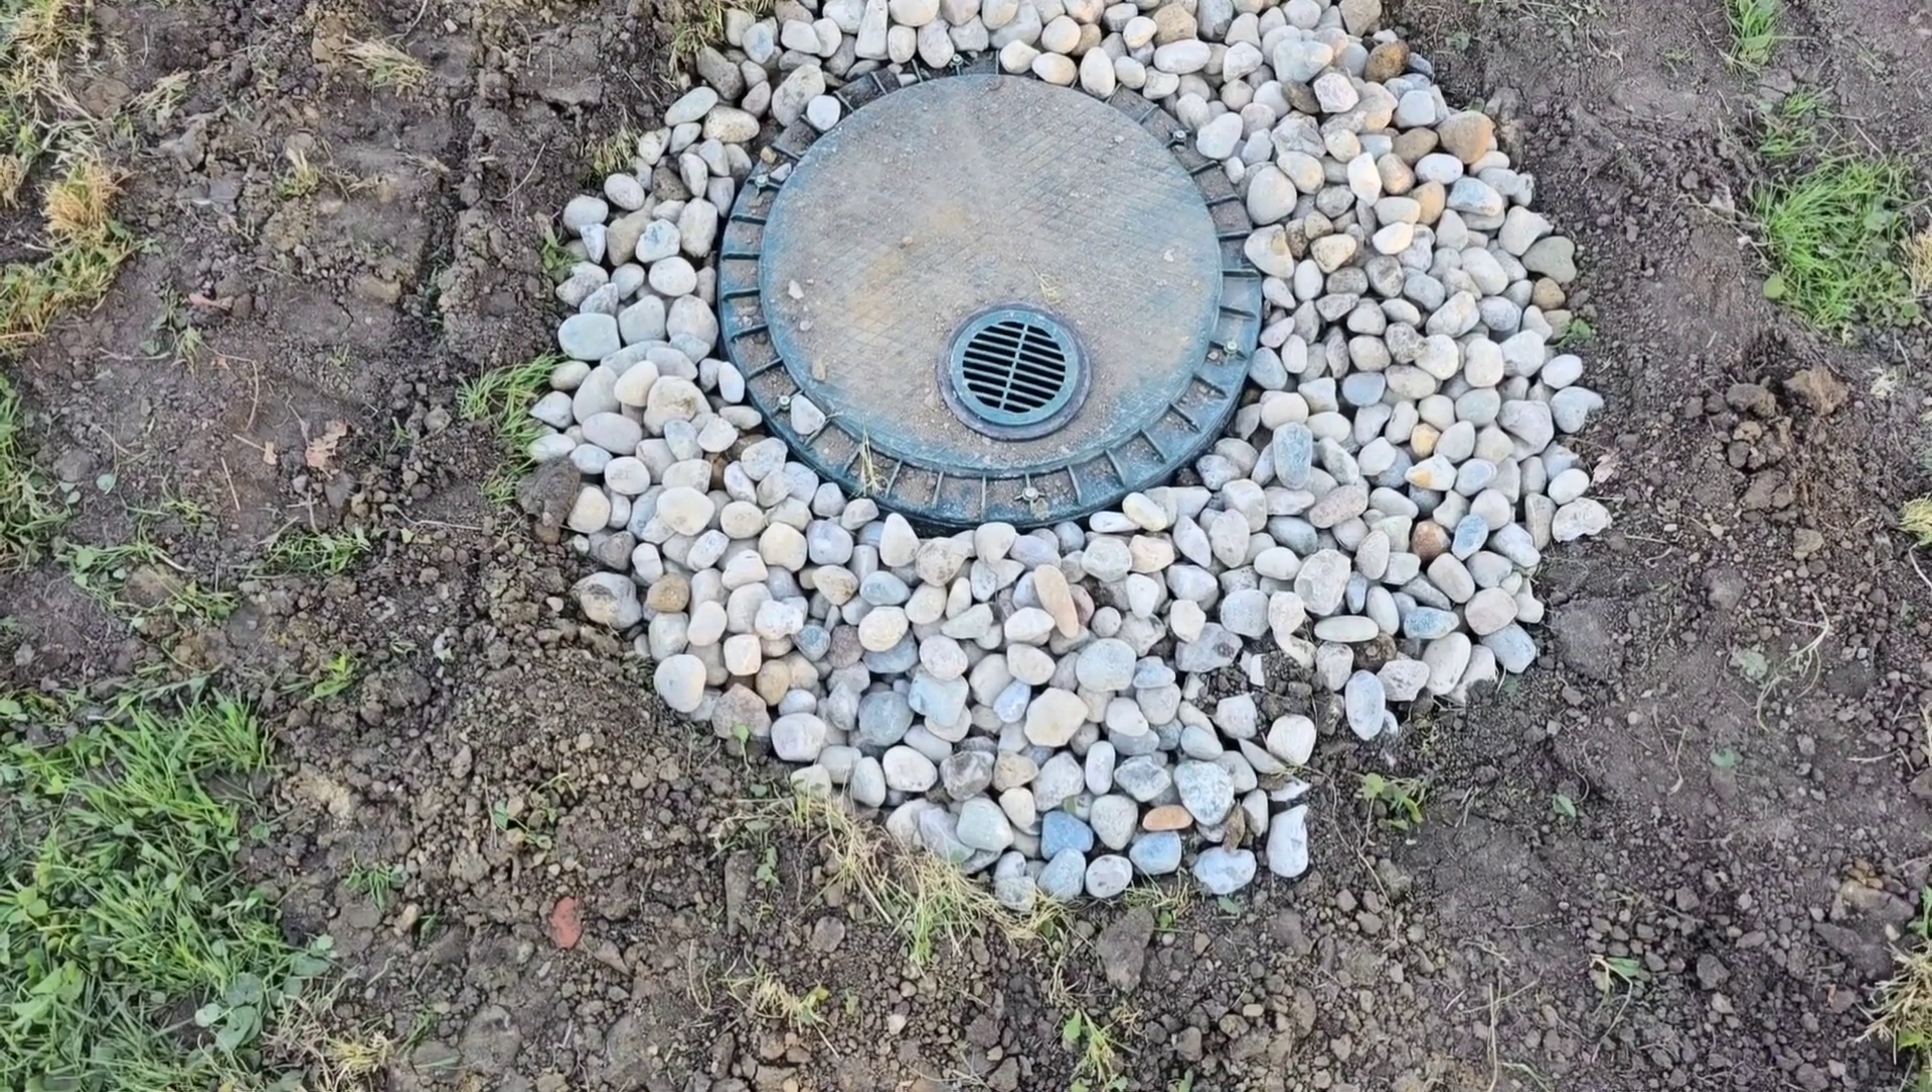So this is our finished product this is an 18 inch dry well that's 48 inches deep it's got big inch and a half rock around it.